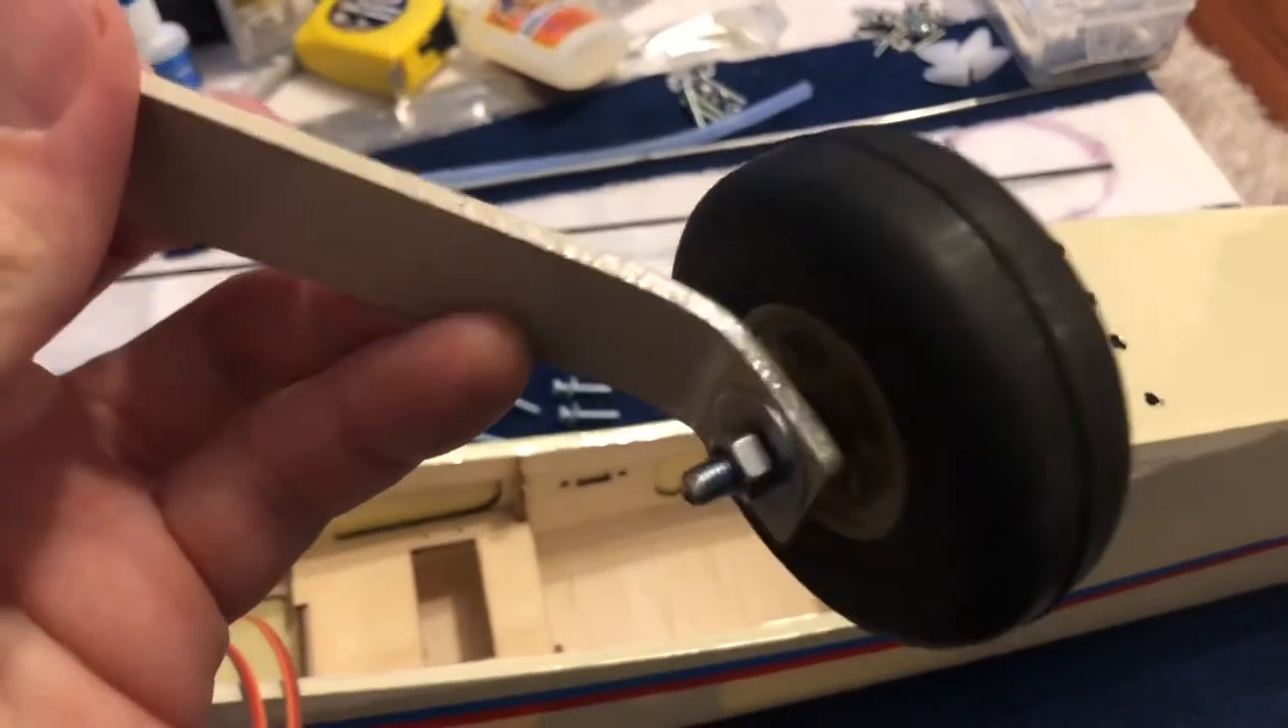Uh I did install the axles and the wheels.